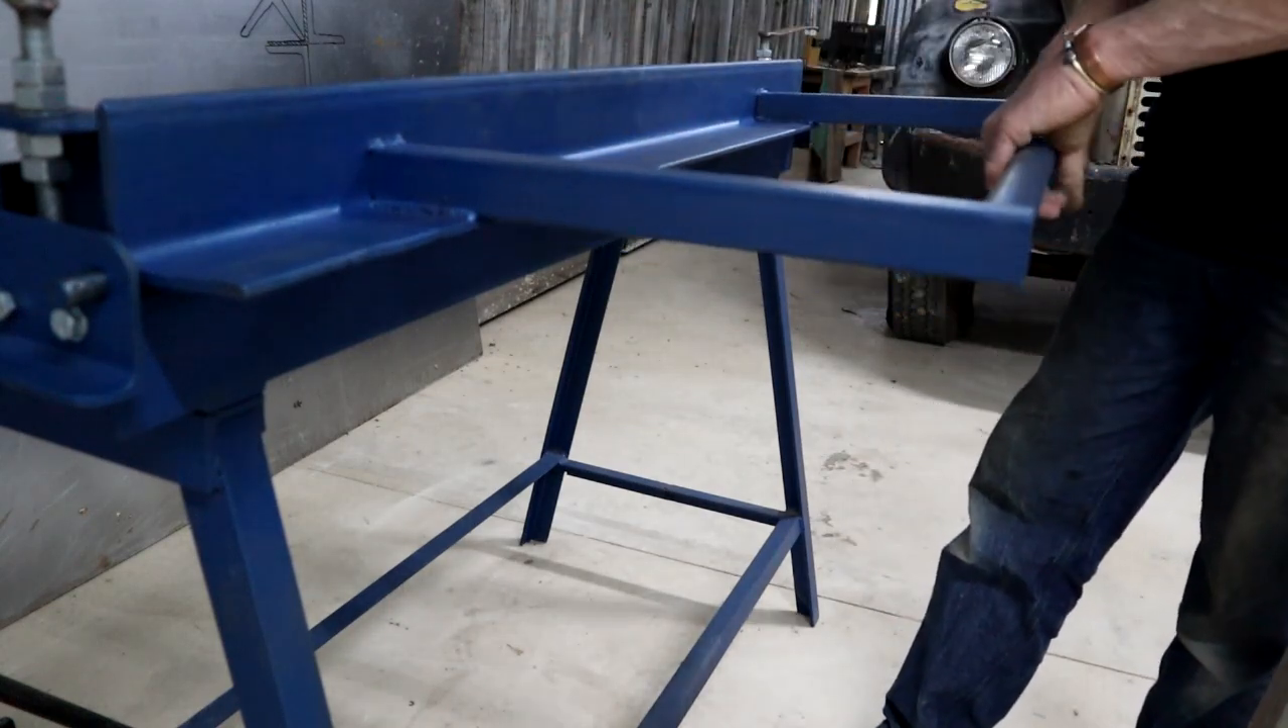I welded on these two pieces of square tubing. There's a pipe in between for a nice handle.